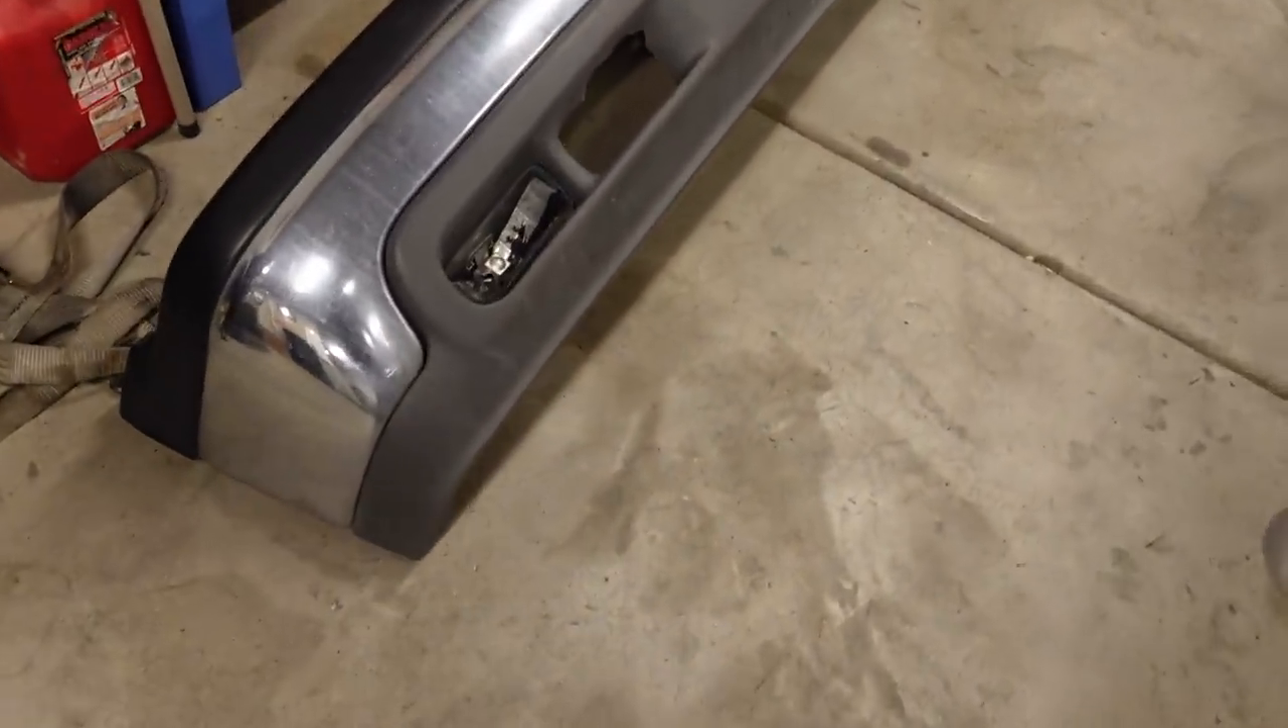And even though it doesn't look like it, we're pretty much 85 % done on the front end. The bumper is just off because I'm waiting on a set of fog lights.